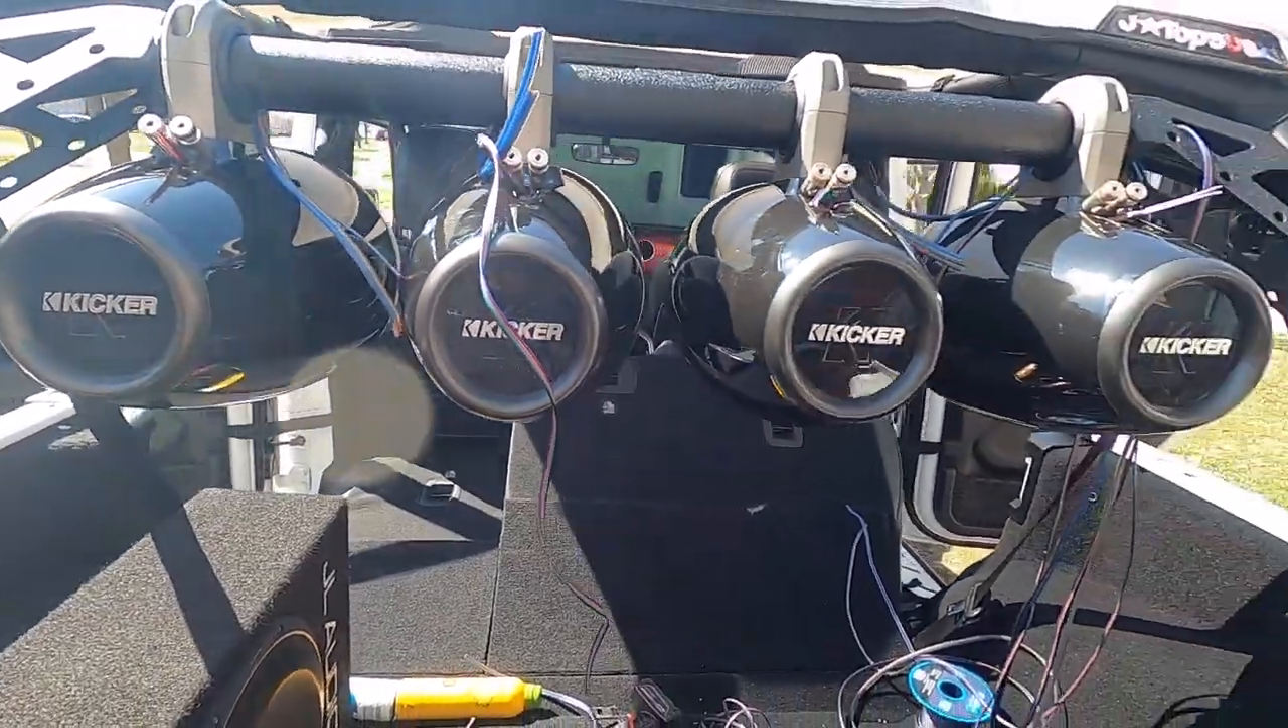And as you can see all four eight inch speakers fit perfectly.